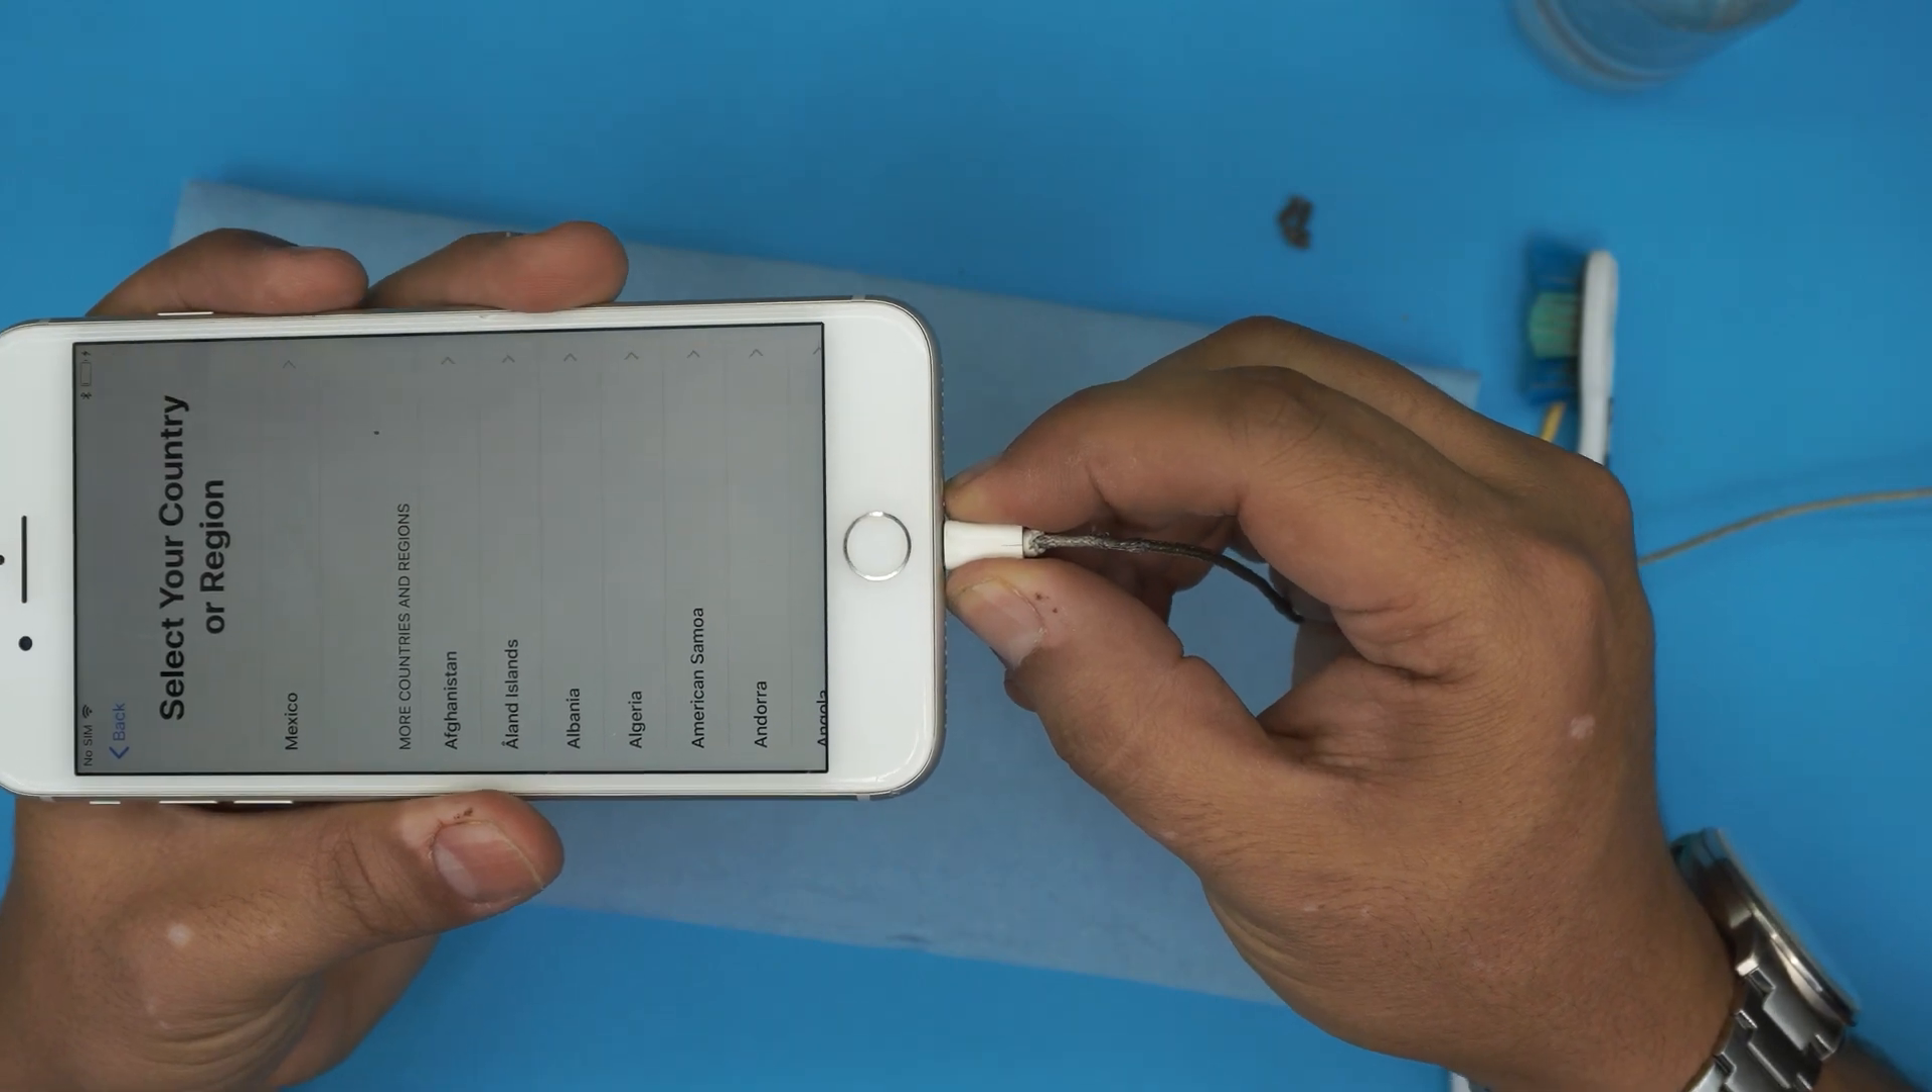So and look at the jack is going all the way in nicely.